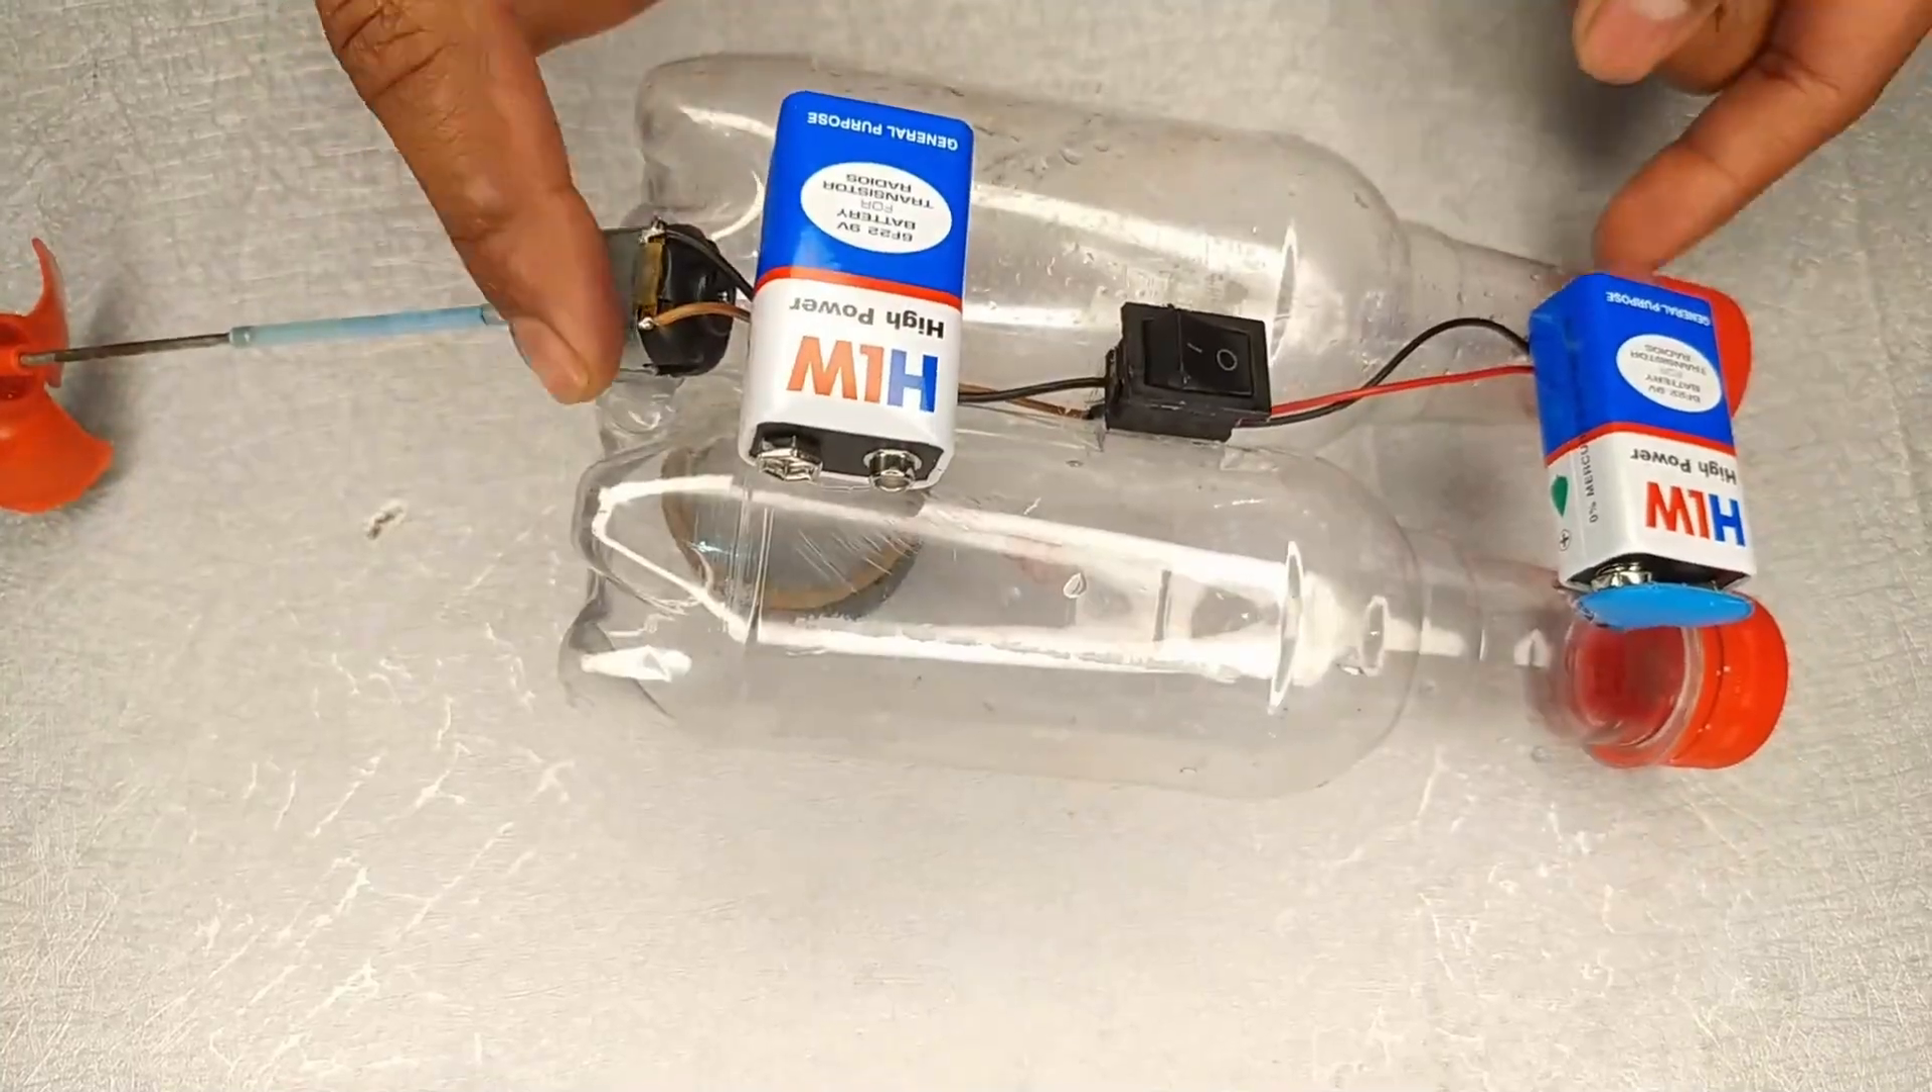तो यह देखिये battery लग चुका है।